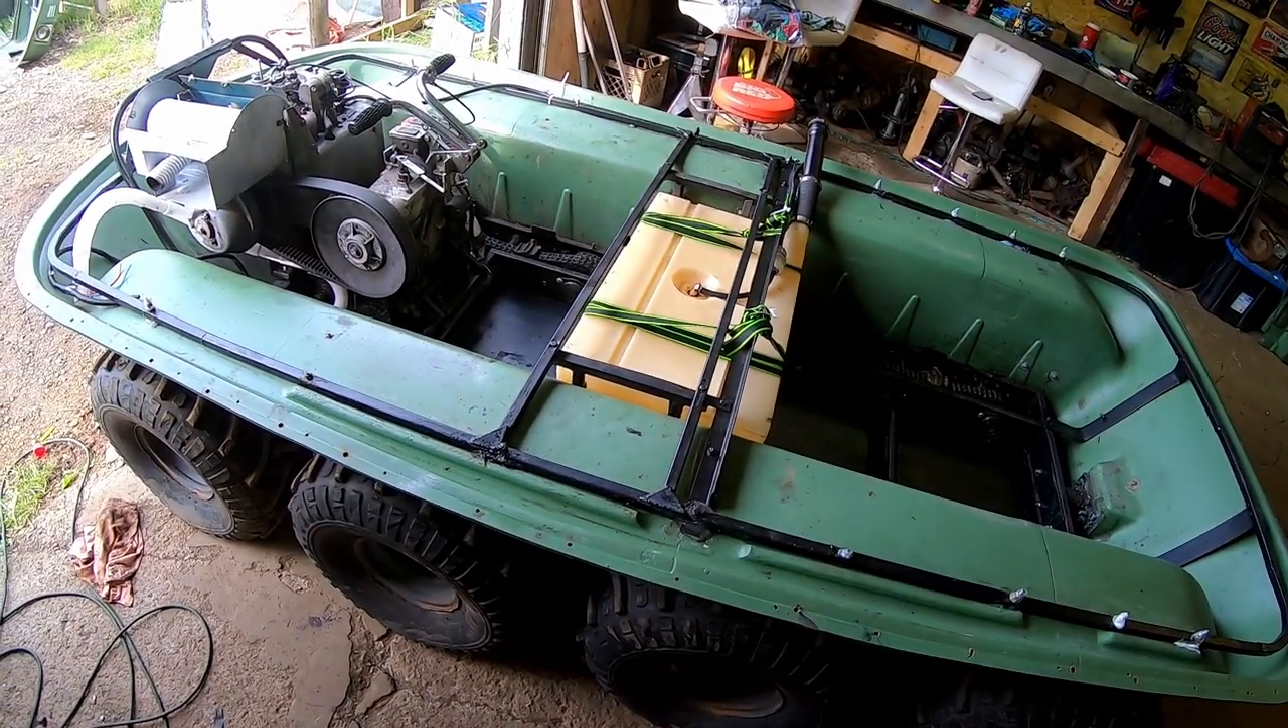Um the seat or the gas tank is strapped in place it's not going to go anywhere anyways but it is strapped in tight now.